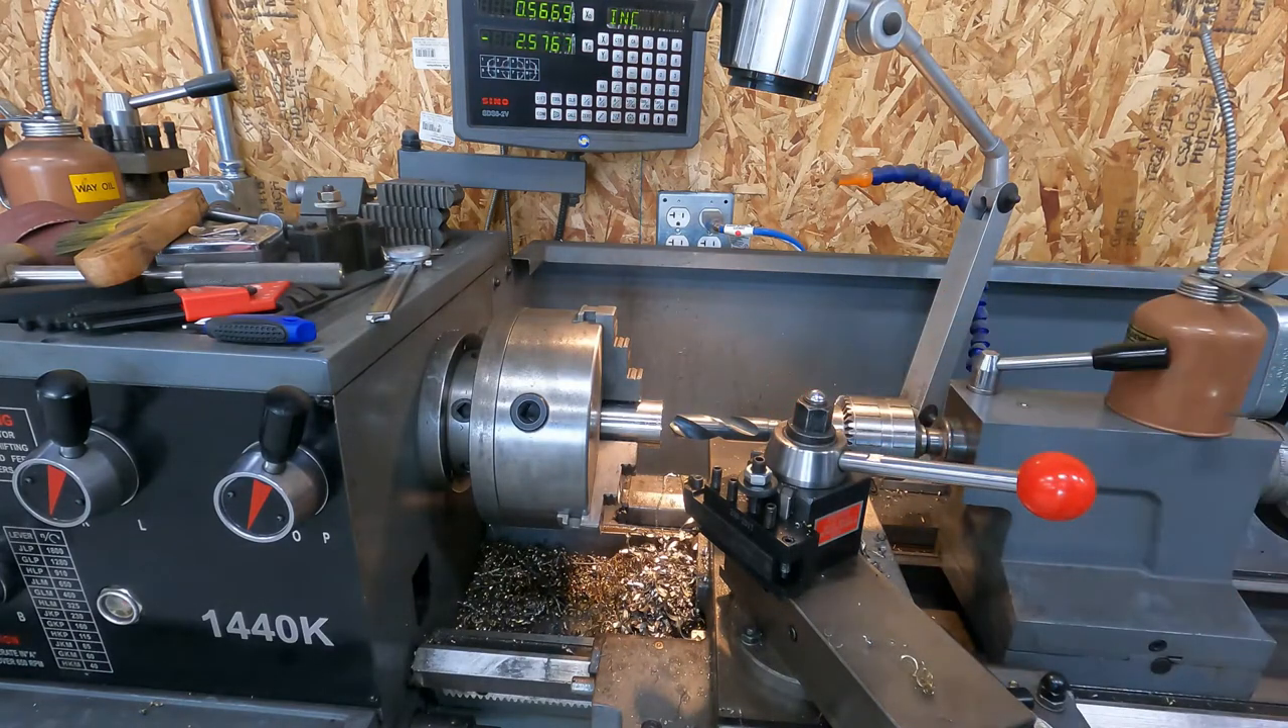We've put our 59 64th bit in the chuck.